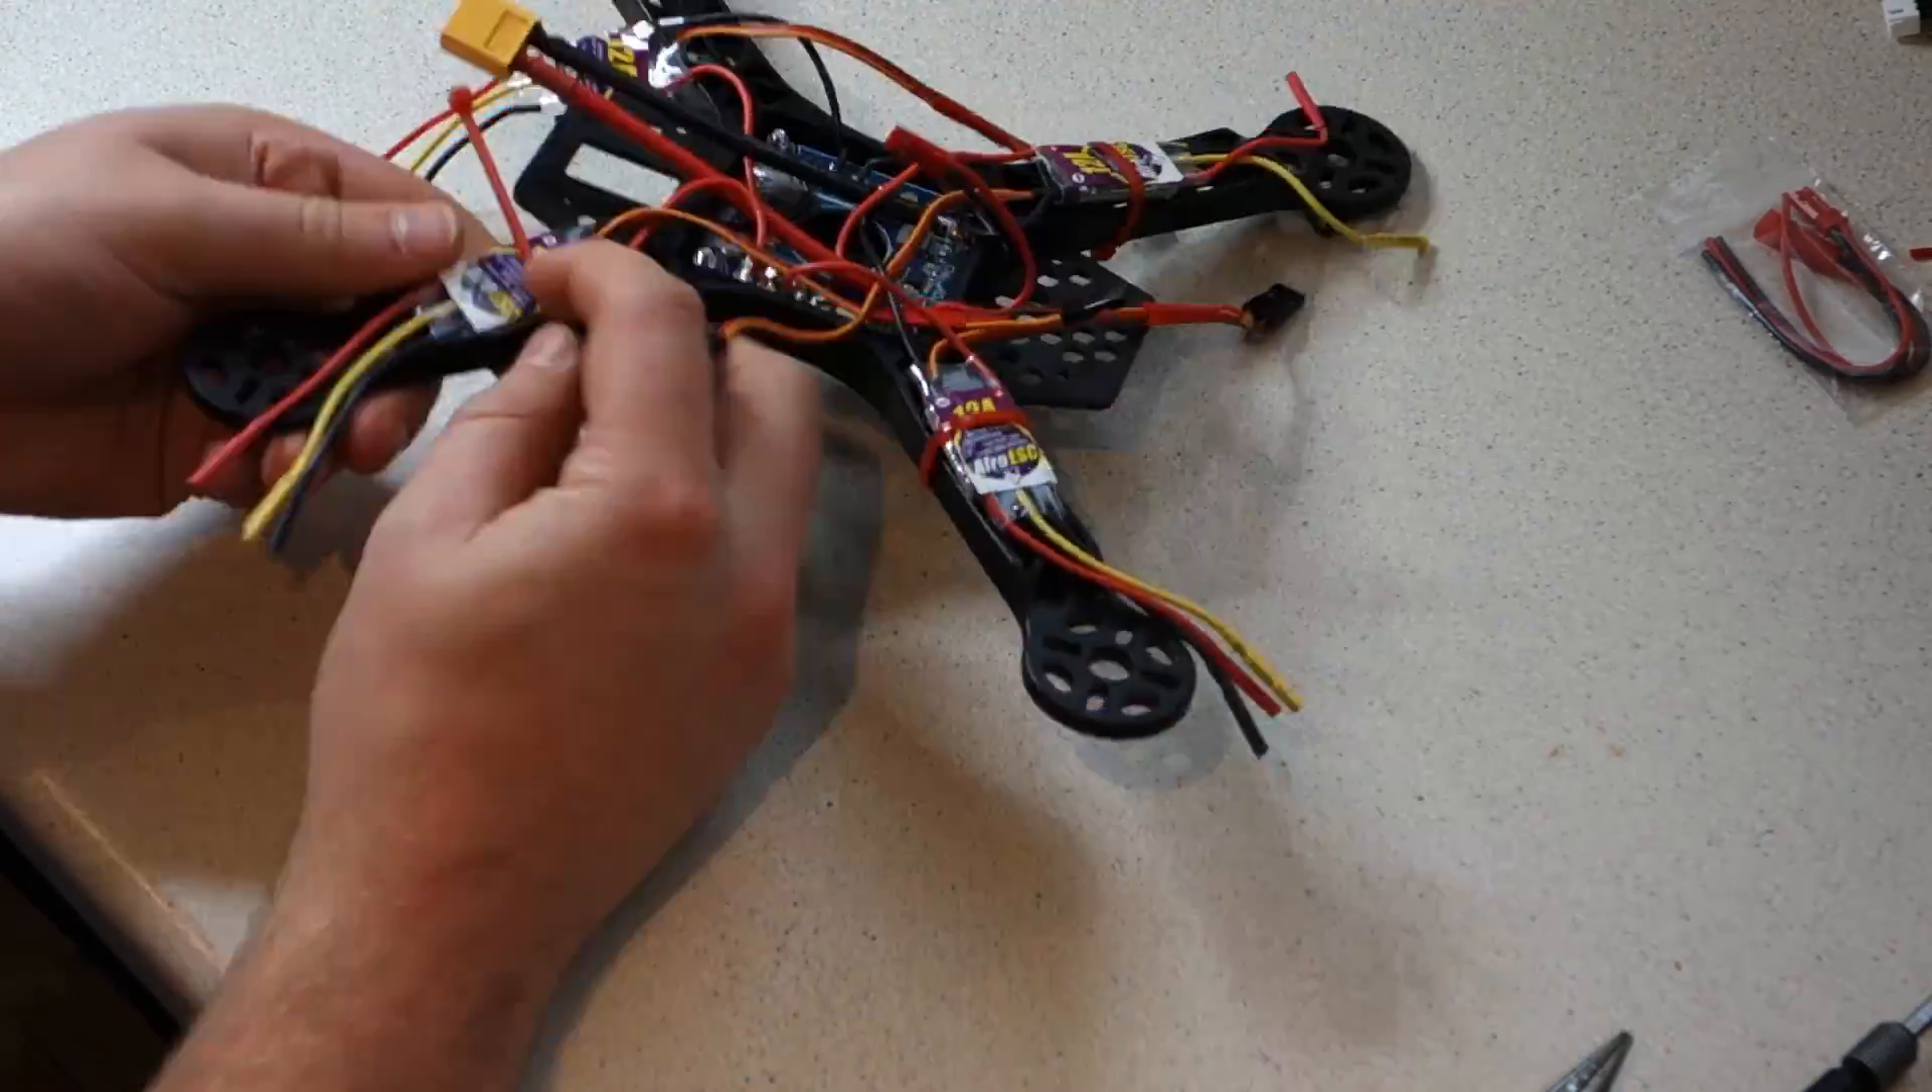The three wires which come out of the ends of the ESC, which we haven't soldered to anything, will connect to the motors.